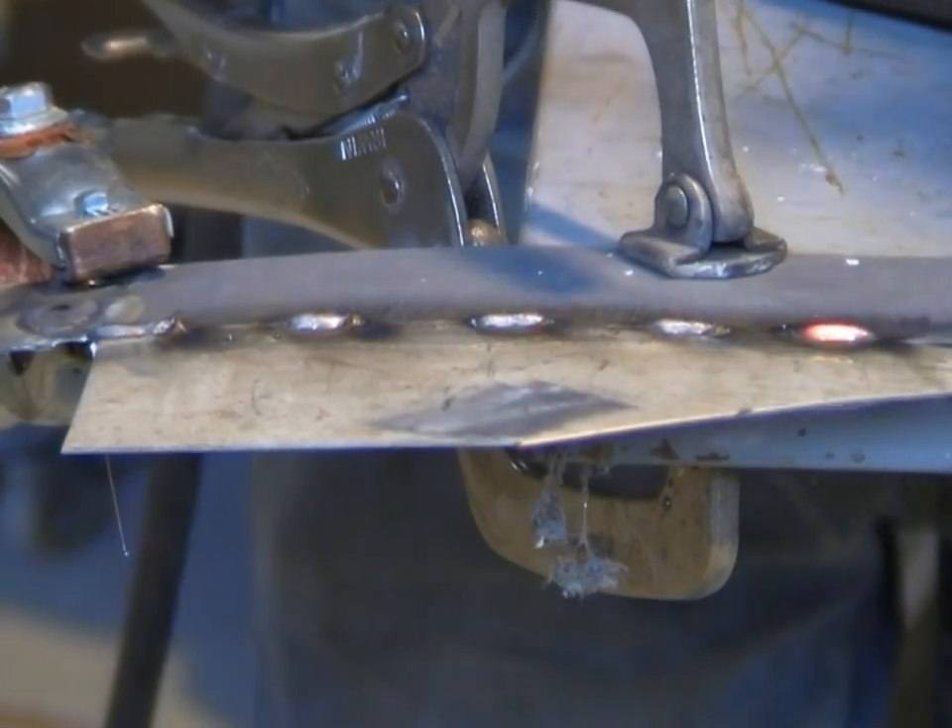Okay, I've done my first pass of welds now, and as you can see, they are probably about 5 eighths of an inch long, 16 millimetres, and that's a good amount to actually do because it'll cool down quickly.